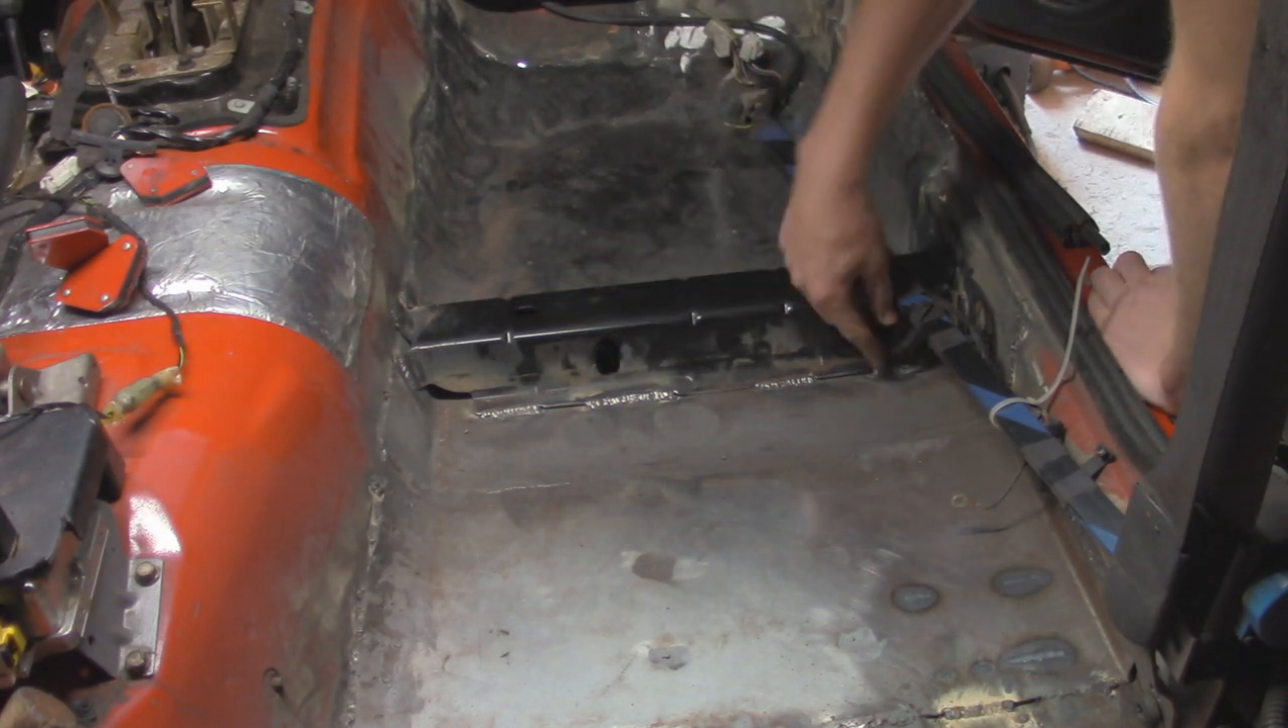Alright so we've got the front seat support all welded in. I basically just put a few stitch welds on each side.